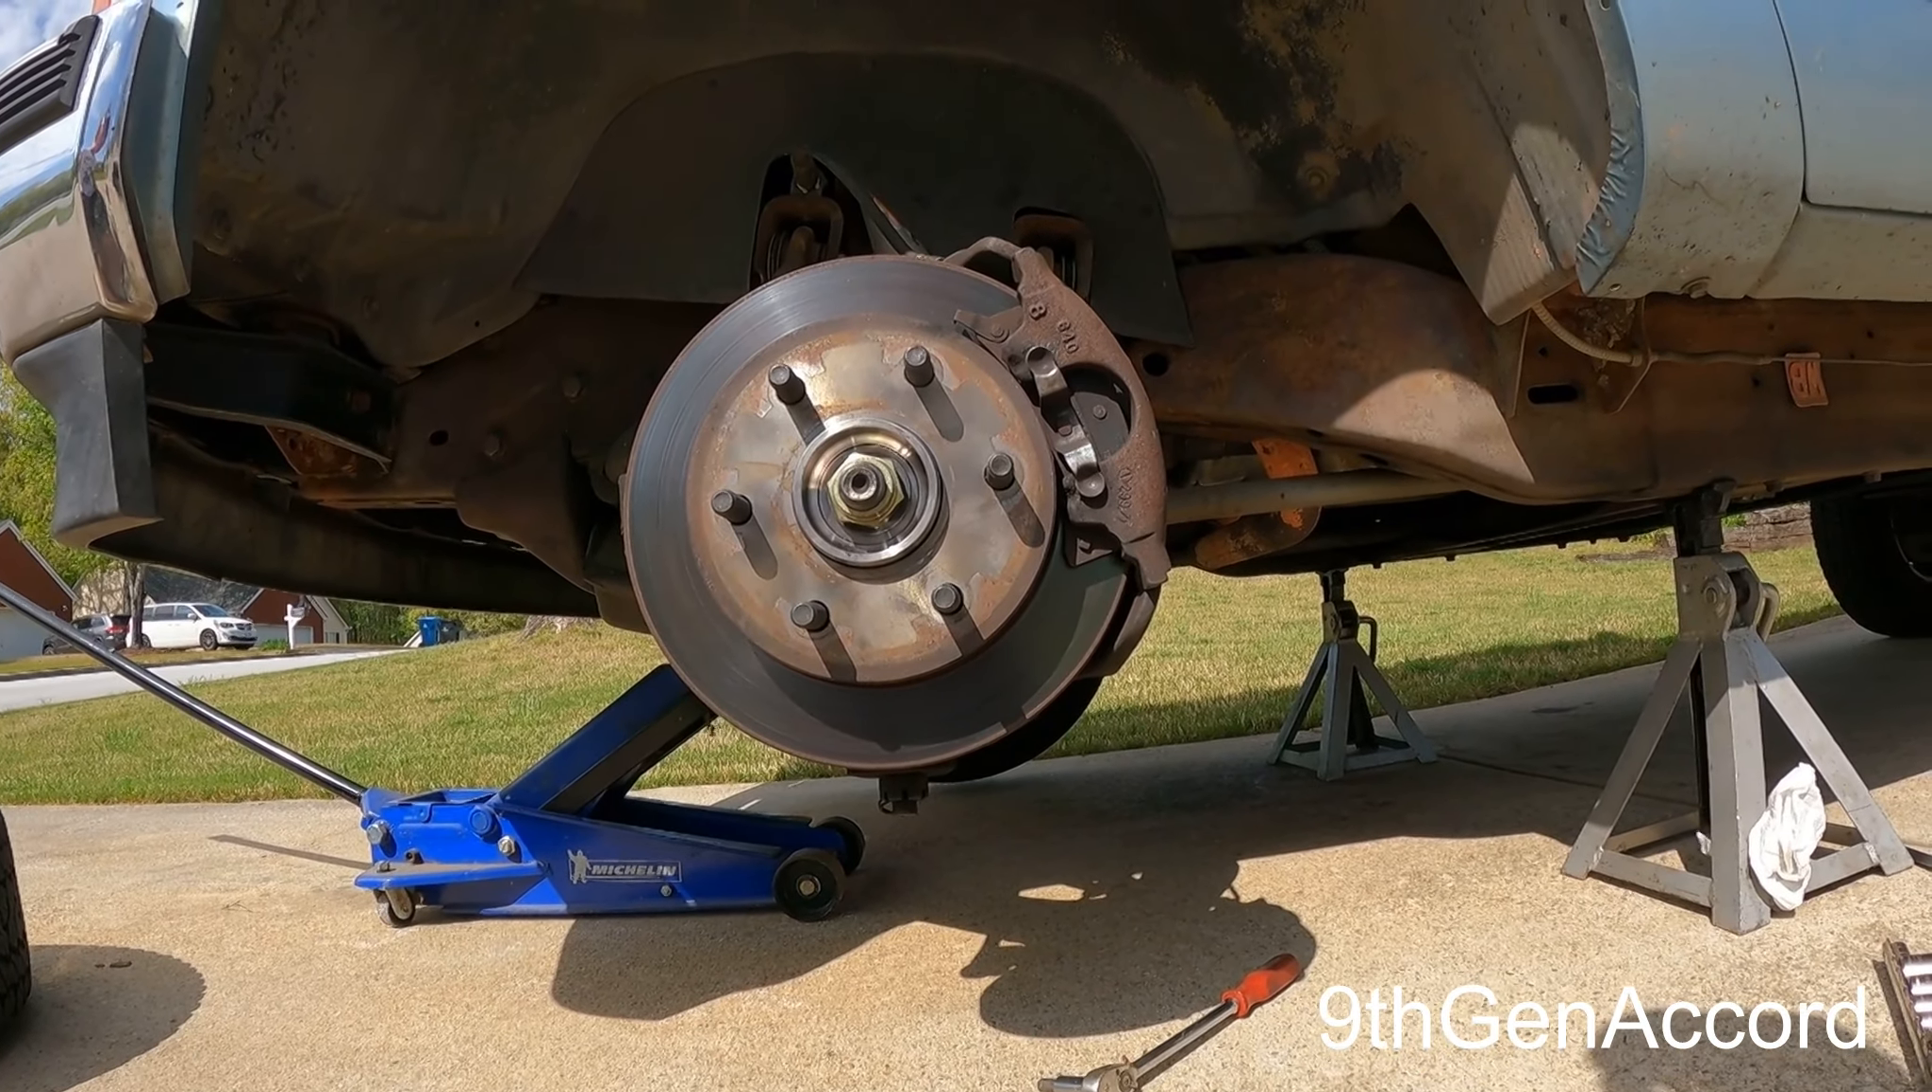All that's left to do is to put the wheel on and torque everything up.